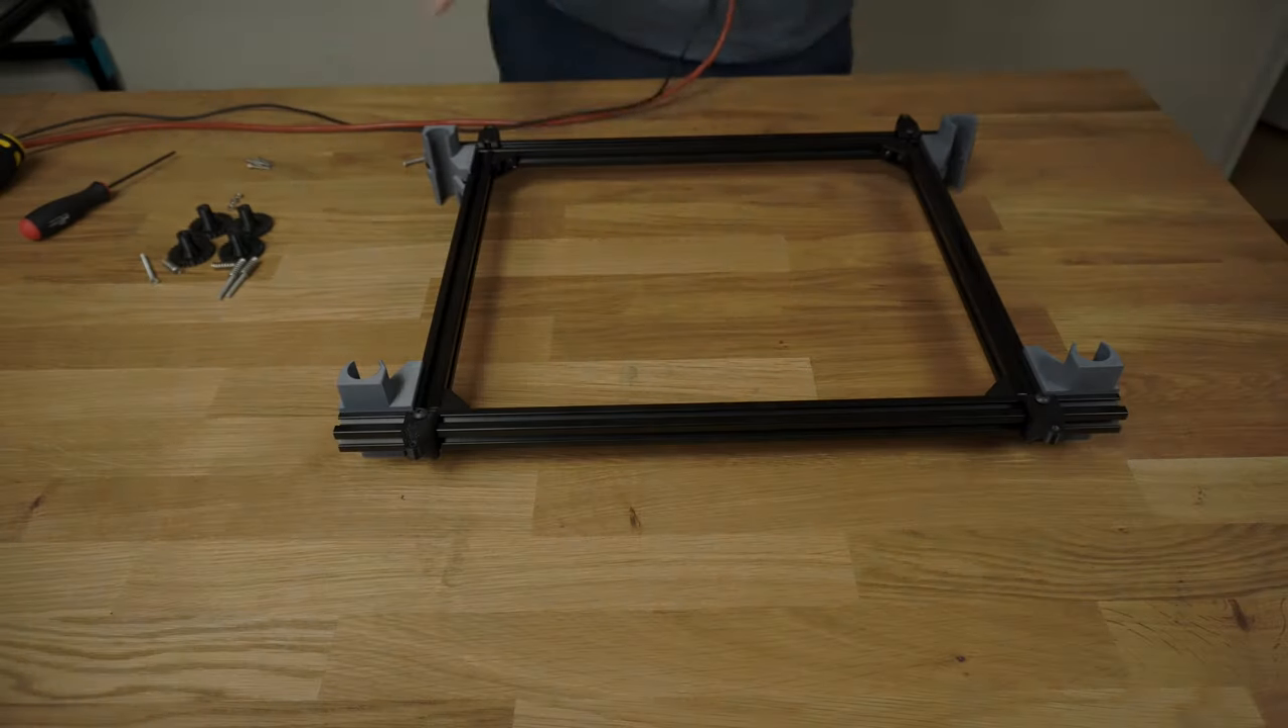Okay, all the bed mounts are on.